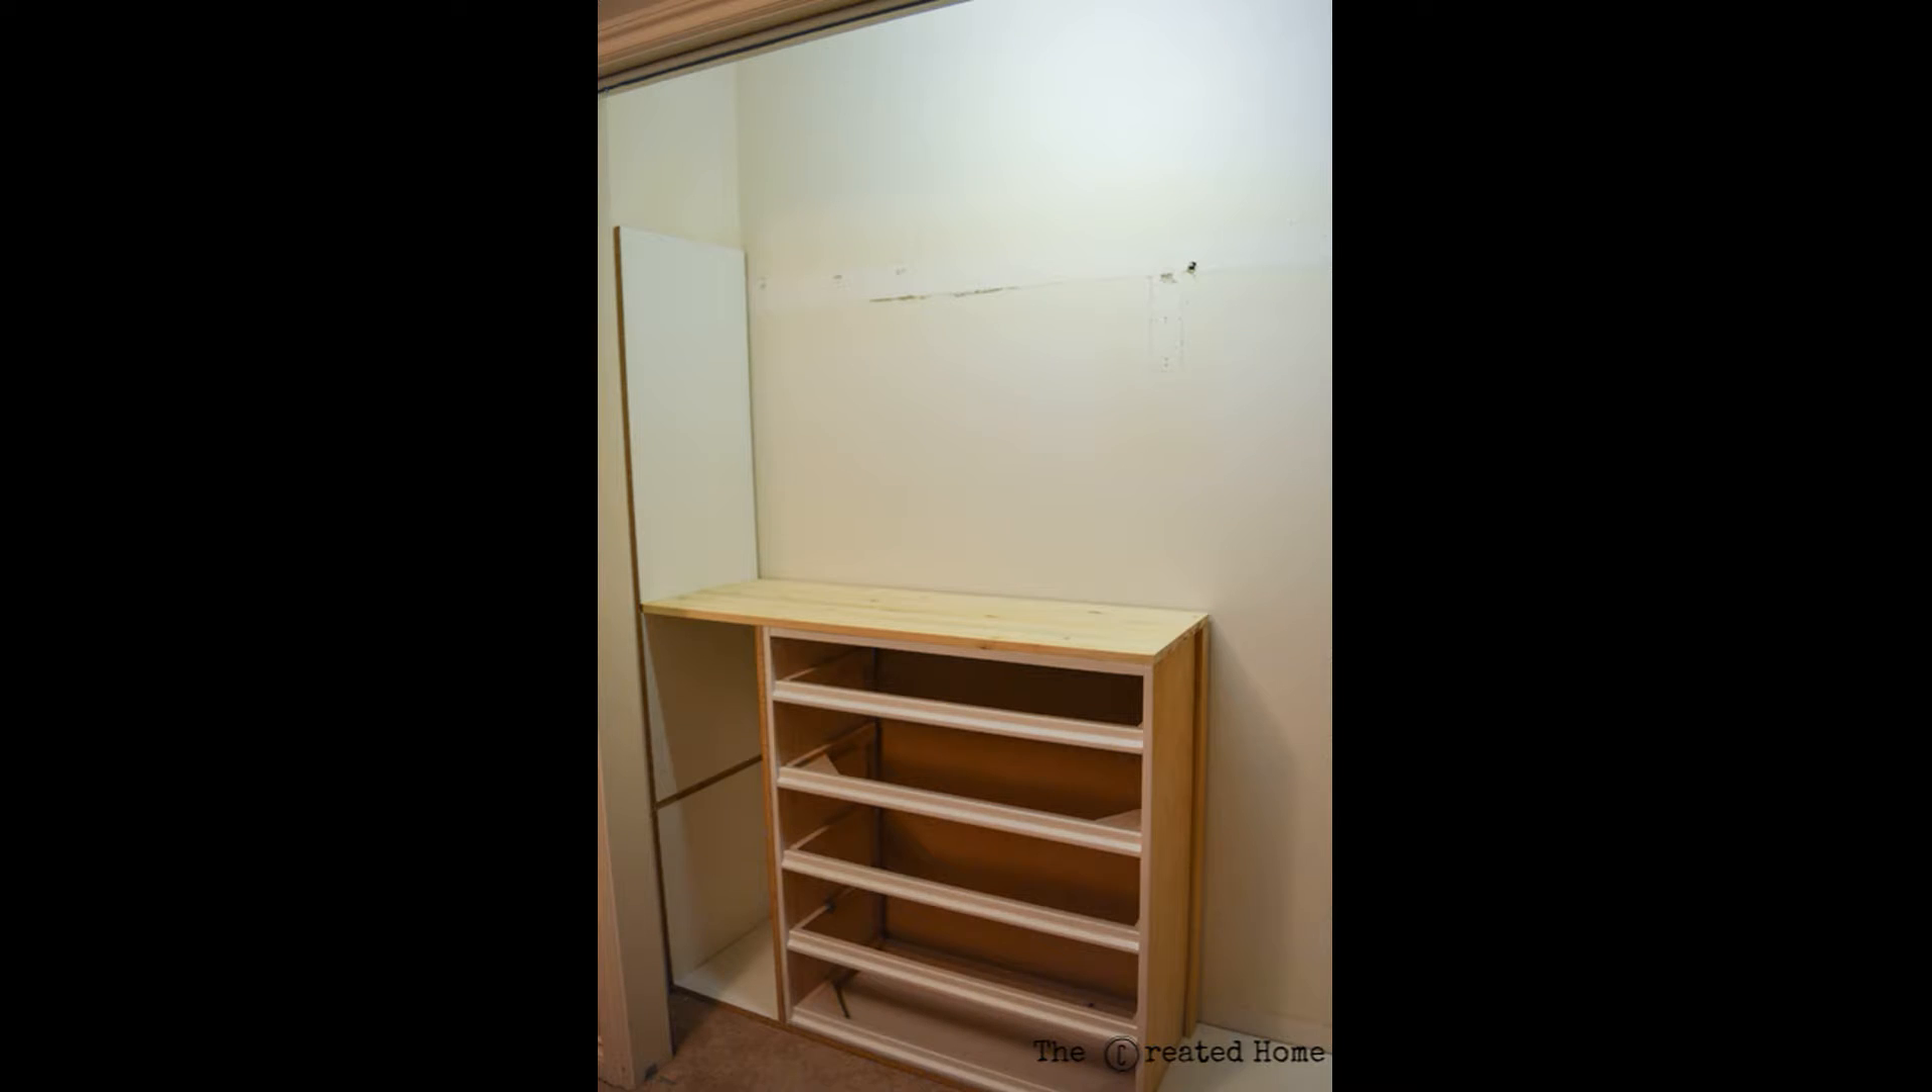Next we fitted the shelf that sits on top of the dresser, again marking rather than measuring, and slotted it into the groove that we created in that wall piece.